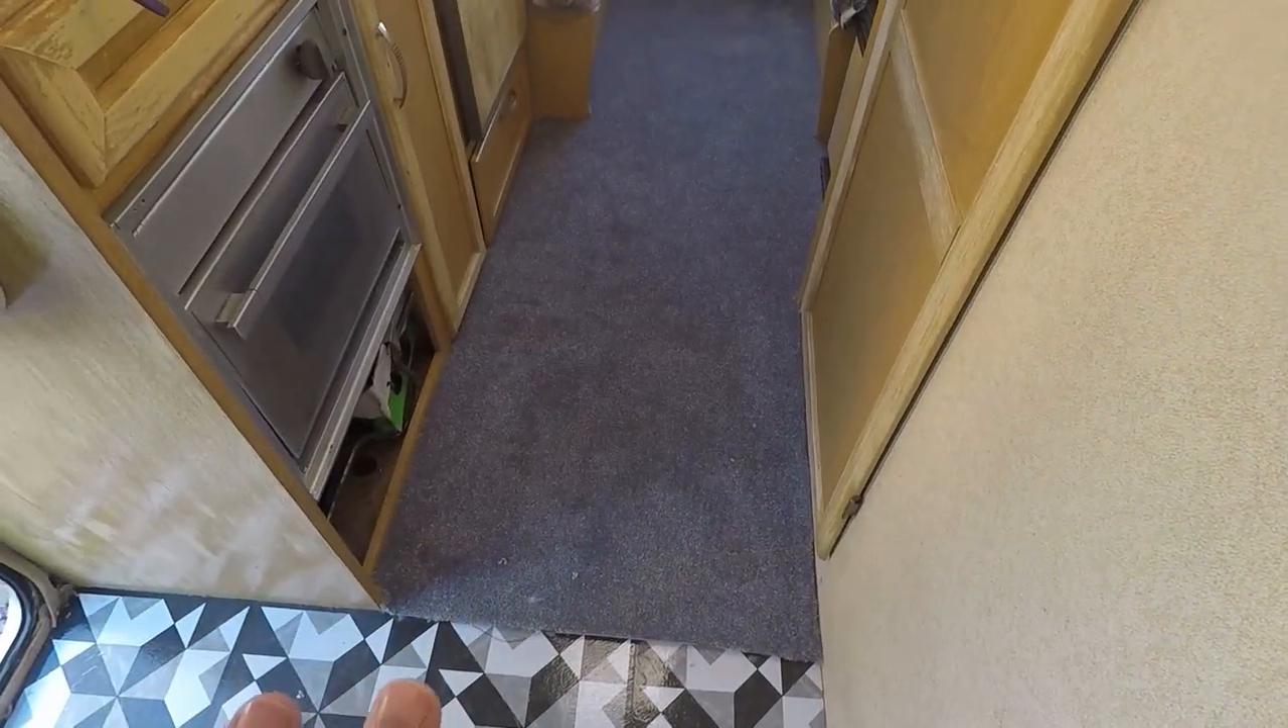We've put the new carpet down. There you see.